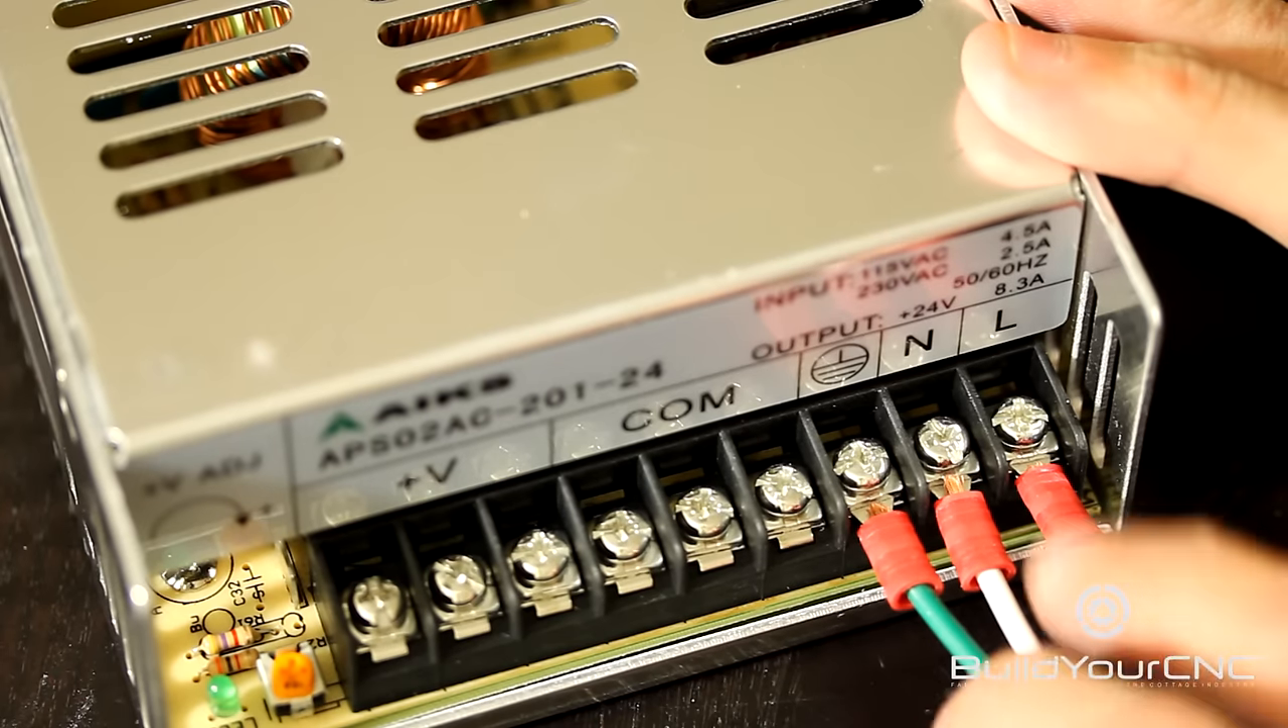So now you have the live, neutral, and earth ground plugged in, fastened to the terminals.